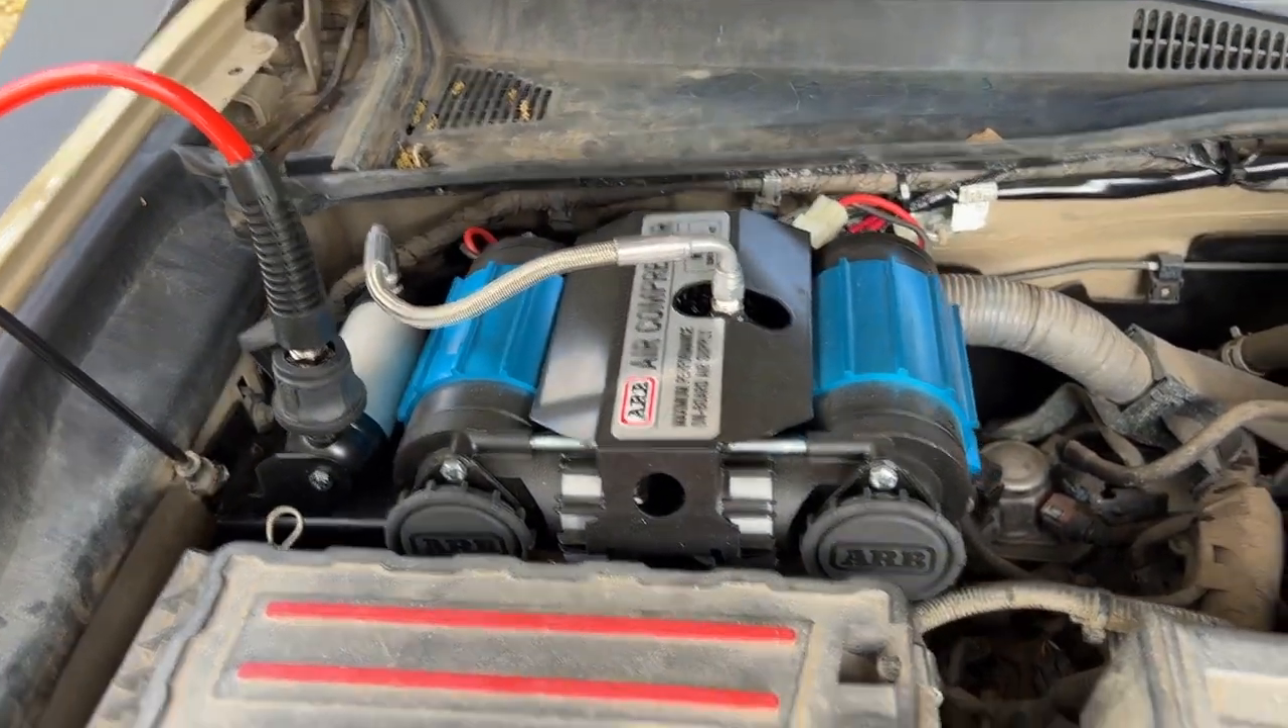Okay we have the compressor fully installed everything is mounted up and wired up.